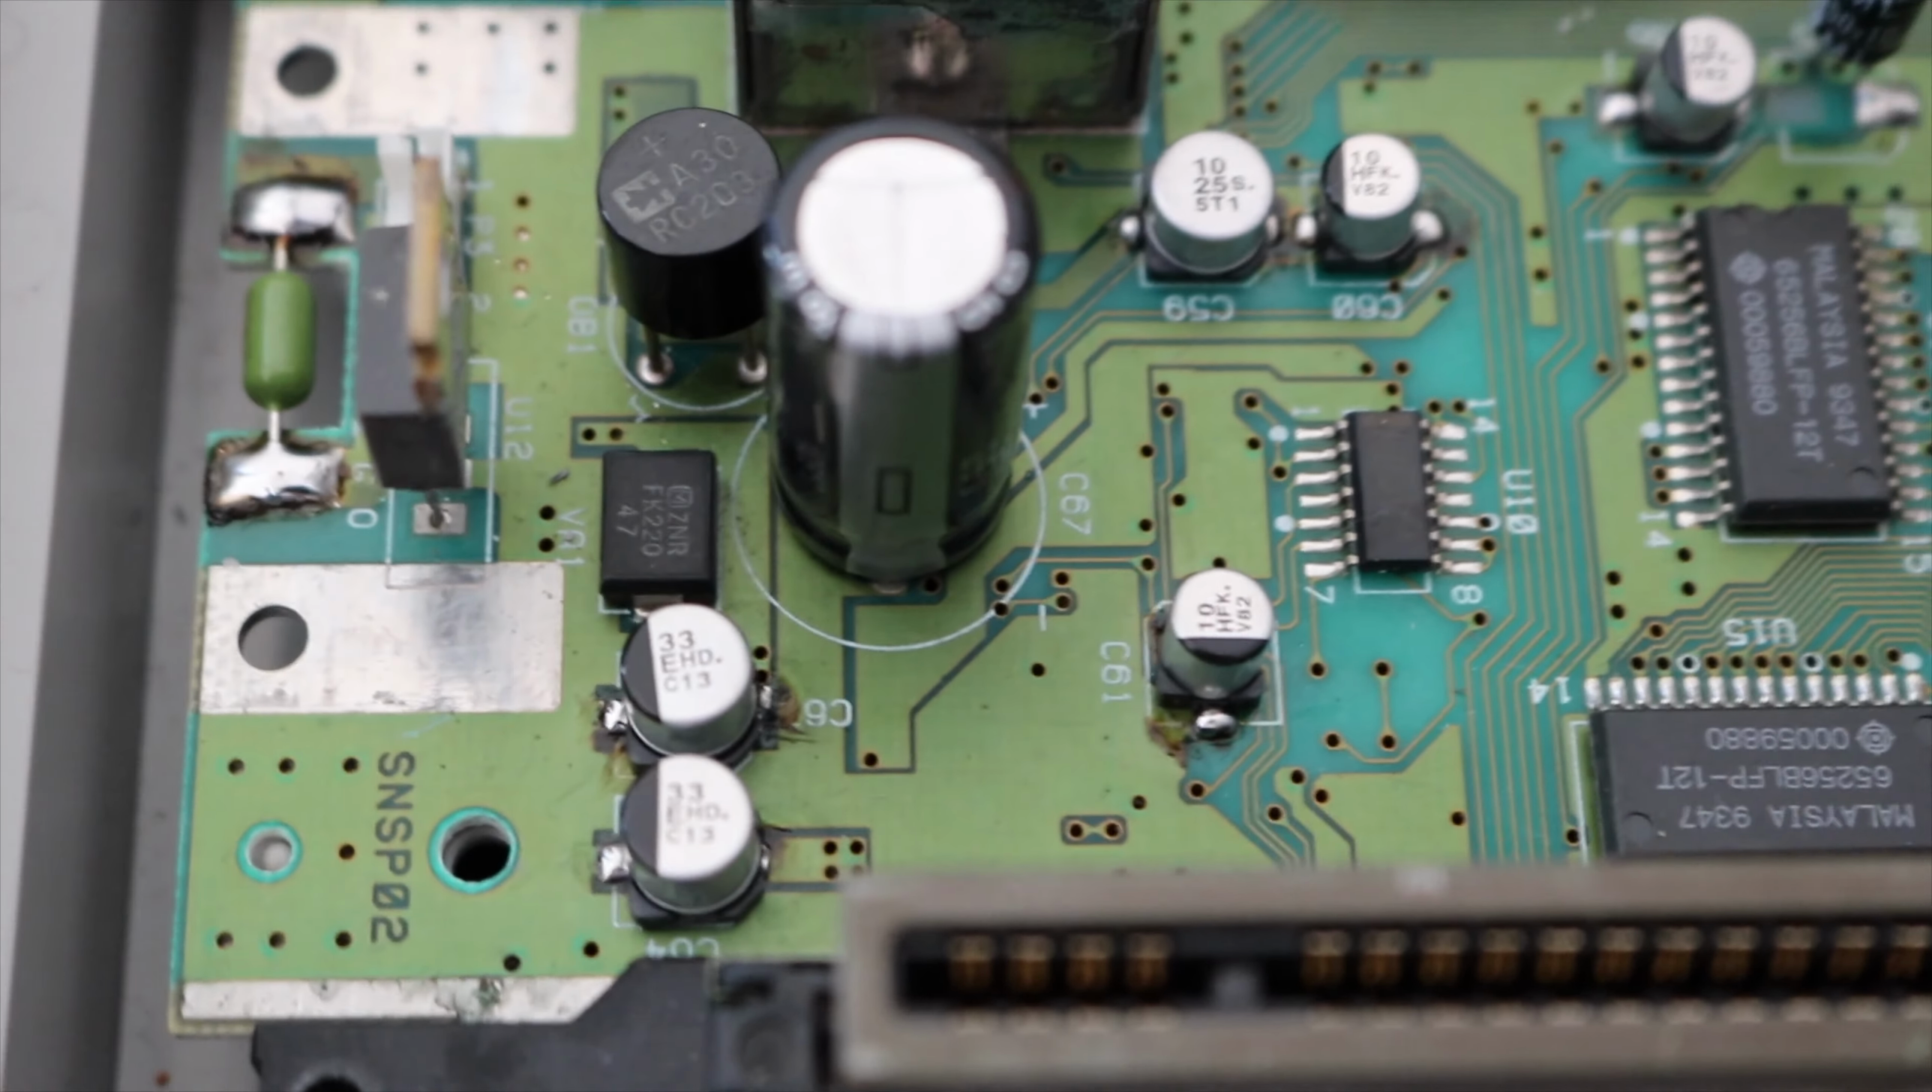So, now I'm recapping it again, or I have recapped it, and we've got, uh, those 33 microfarad capacitors in that I was waiting on for so long. And they're in pretty well.